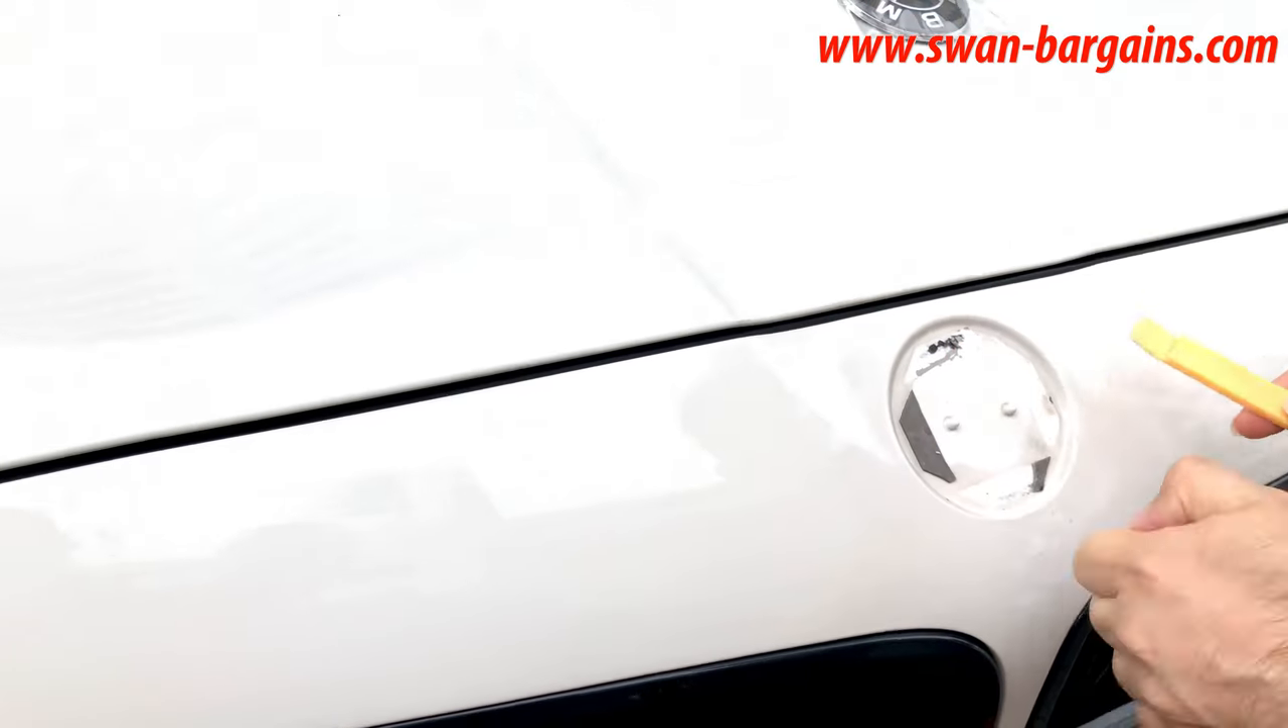You will notice this emblem came off easily because the stock emblem has been removed before for bumper spray painting earlier.